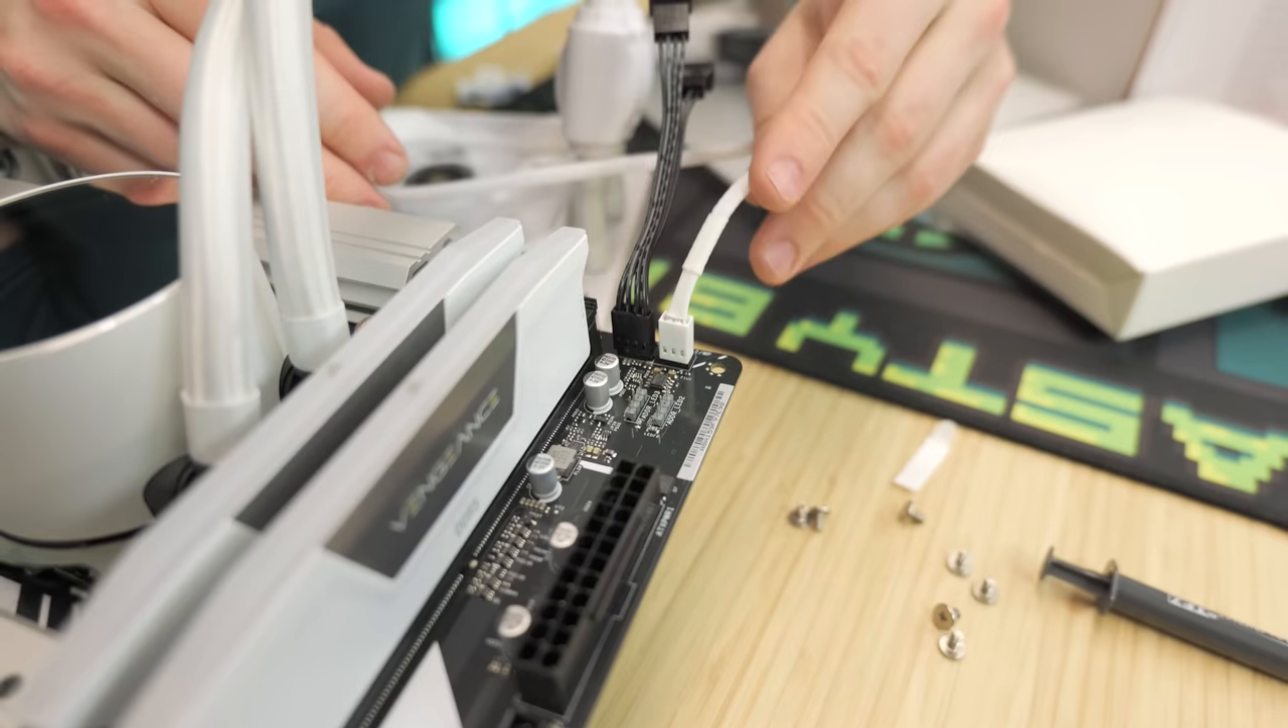I'm going to go ahead and plug in the water pump to the motherboard. So, that'll plug in just like that.